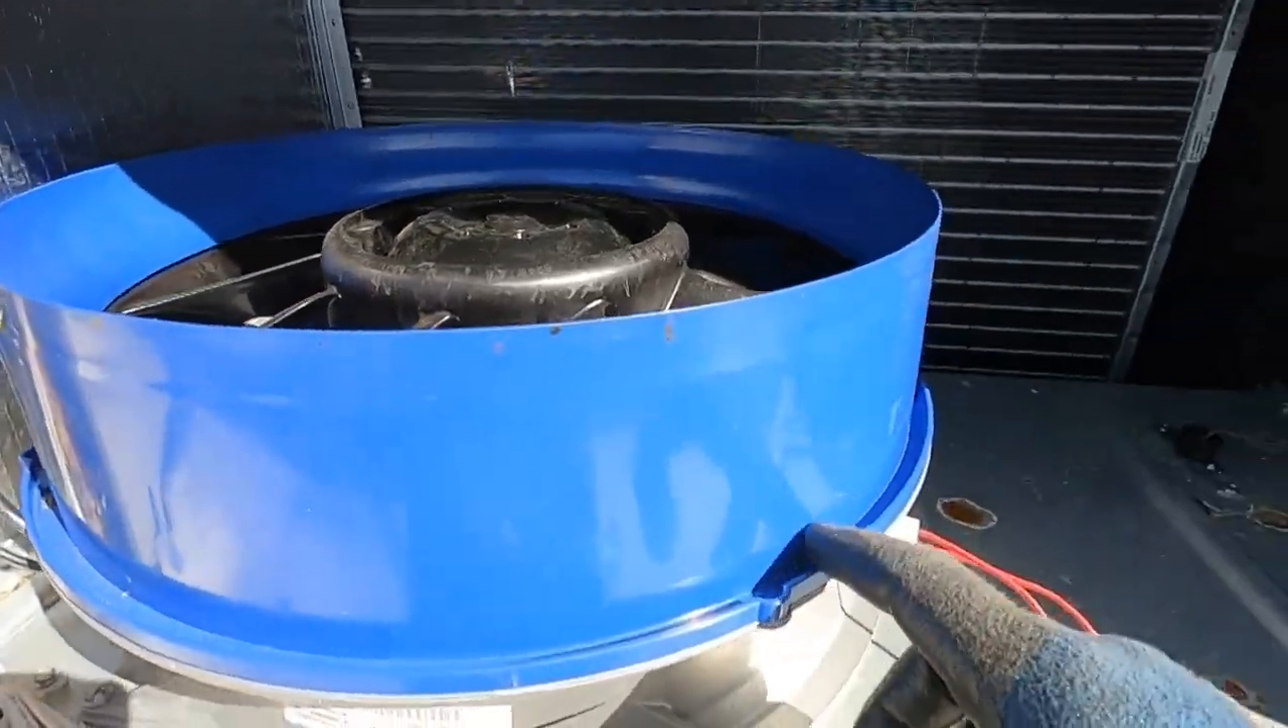I put the top of the shroud right here back on it just pops in these tabs.